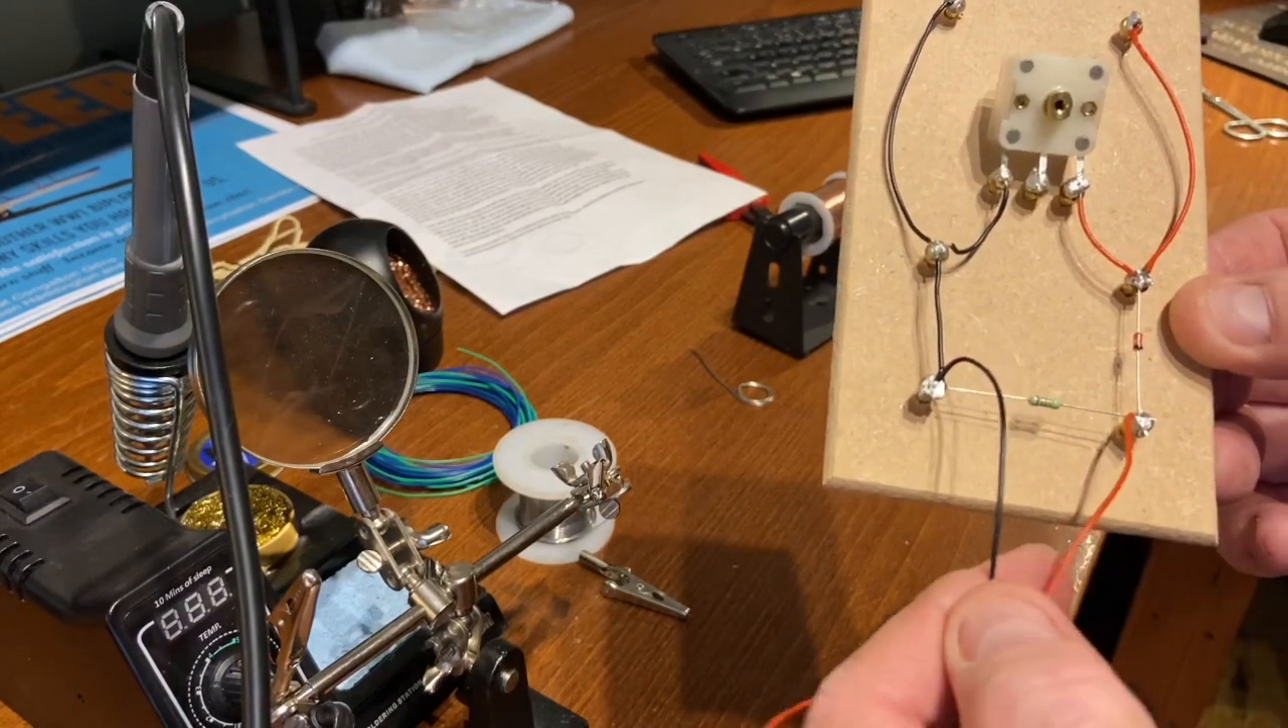So that's the soldering and the wiring finished and i've added another couple of wires here that will be for the headphones or for the earpiece.